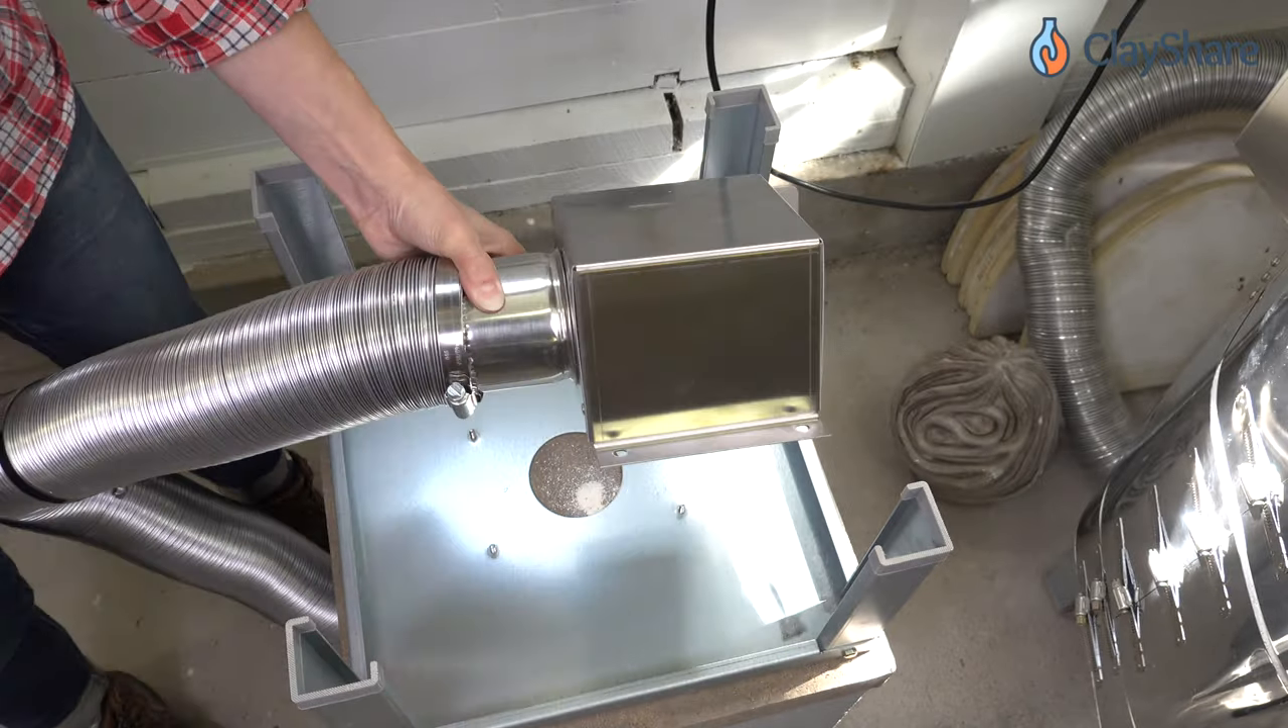So now we have our hose on.